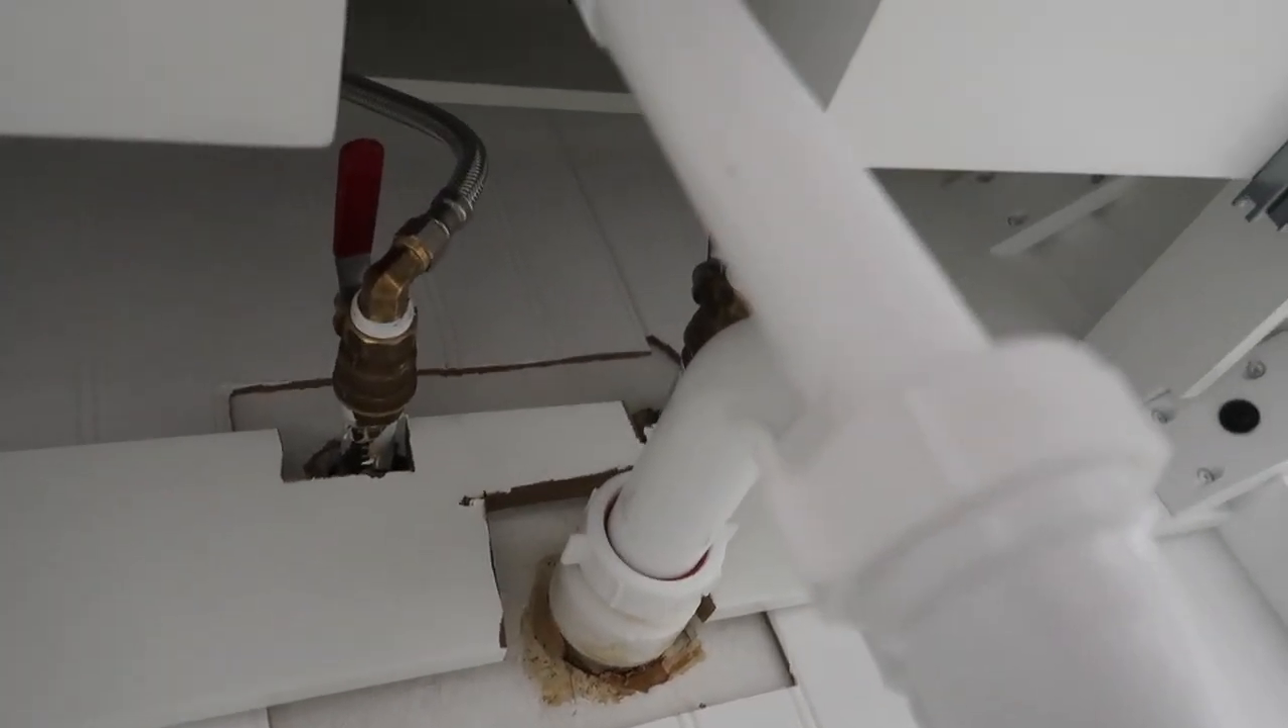I ended up having to buy an extension piece 12 inch and you can see where the water line is hooked up.